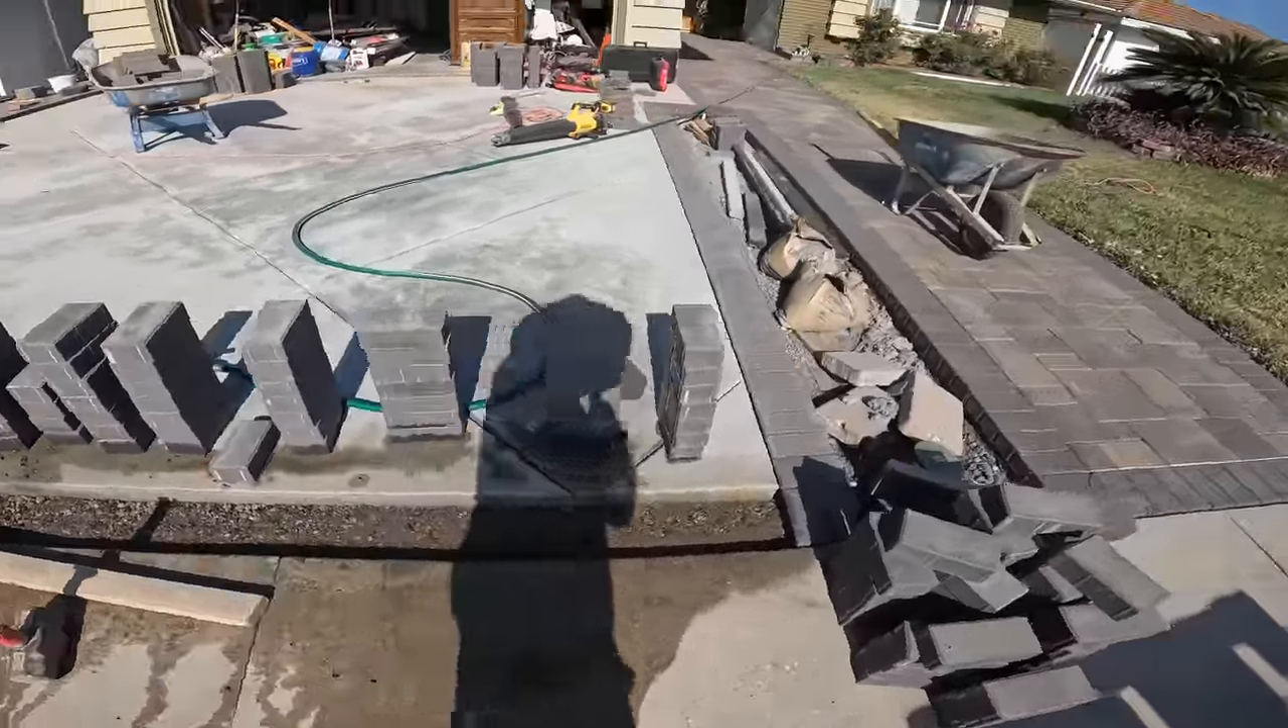We don't want the pavers to sink. All right, so we are starting to get the borders in on the driveway.